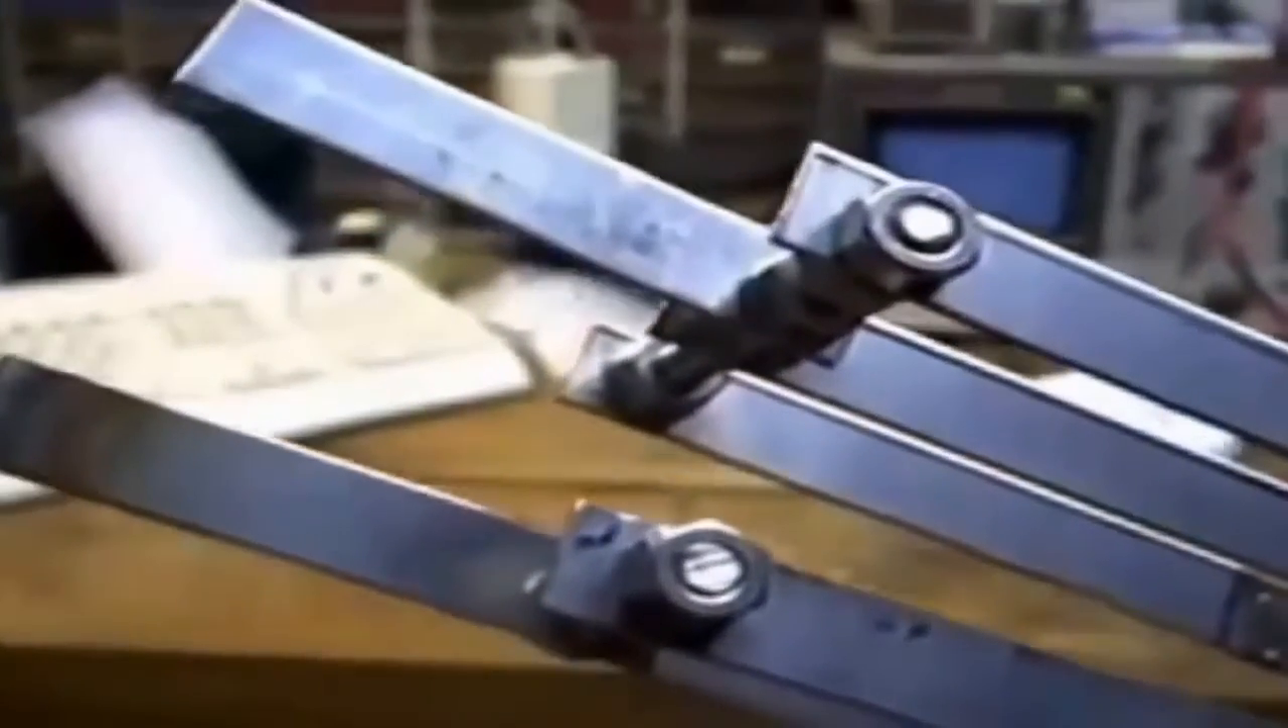Okay, I just want to show you the threaded rod assemblies and the nuts that I've assembled through the ends of the electrode extender bars.